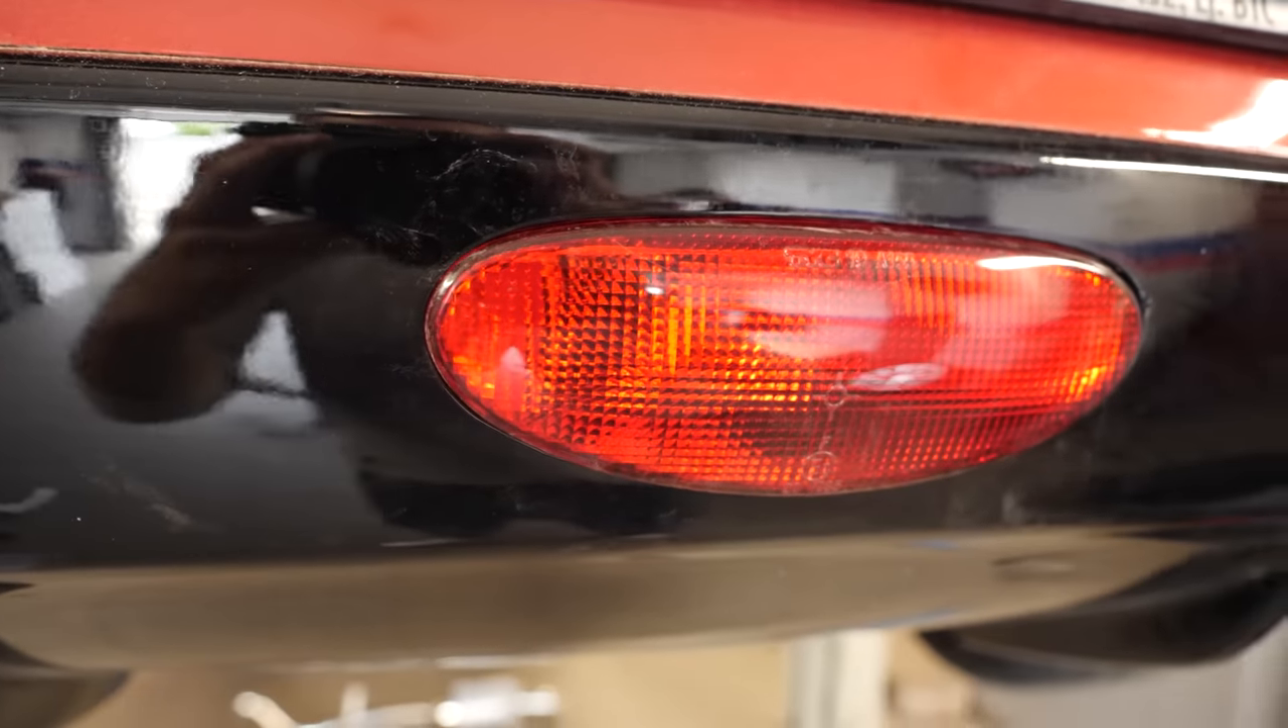Alright, the fog light is now in place and I have to say that it looks pretty darn good.